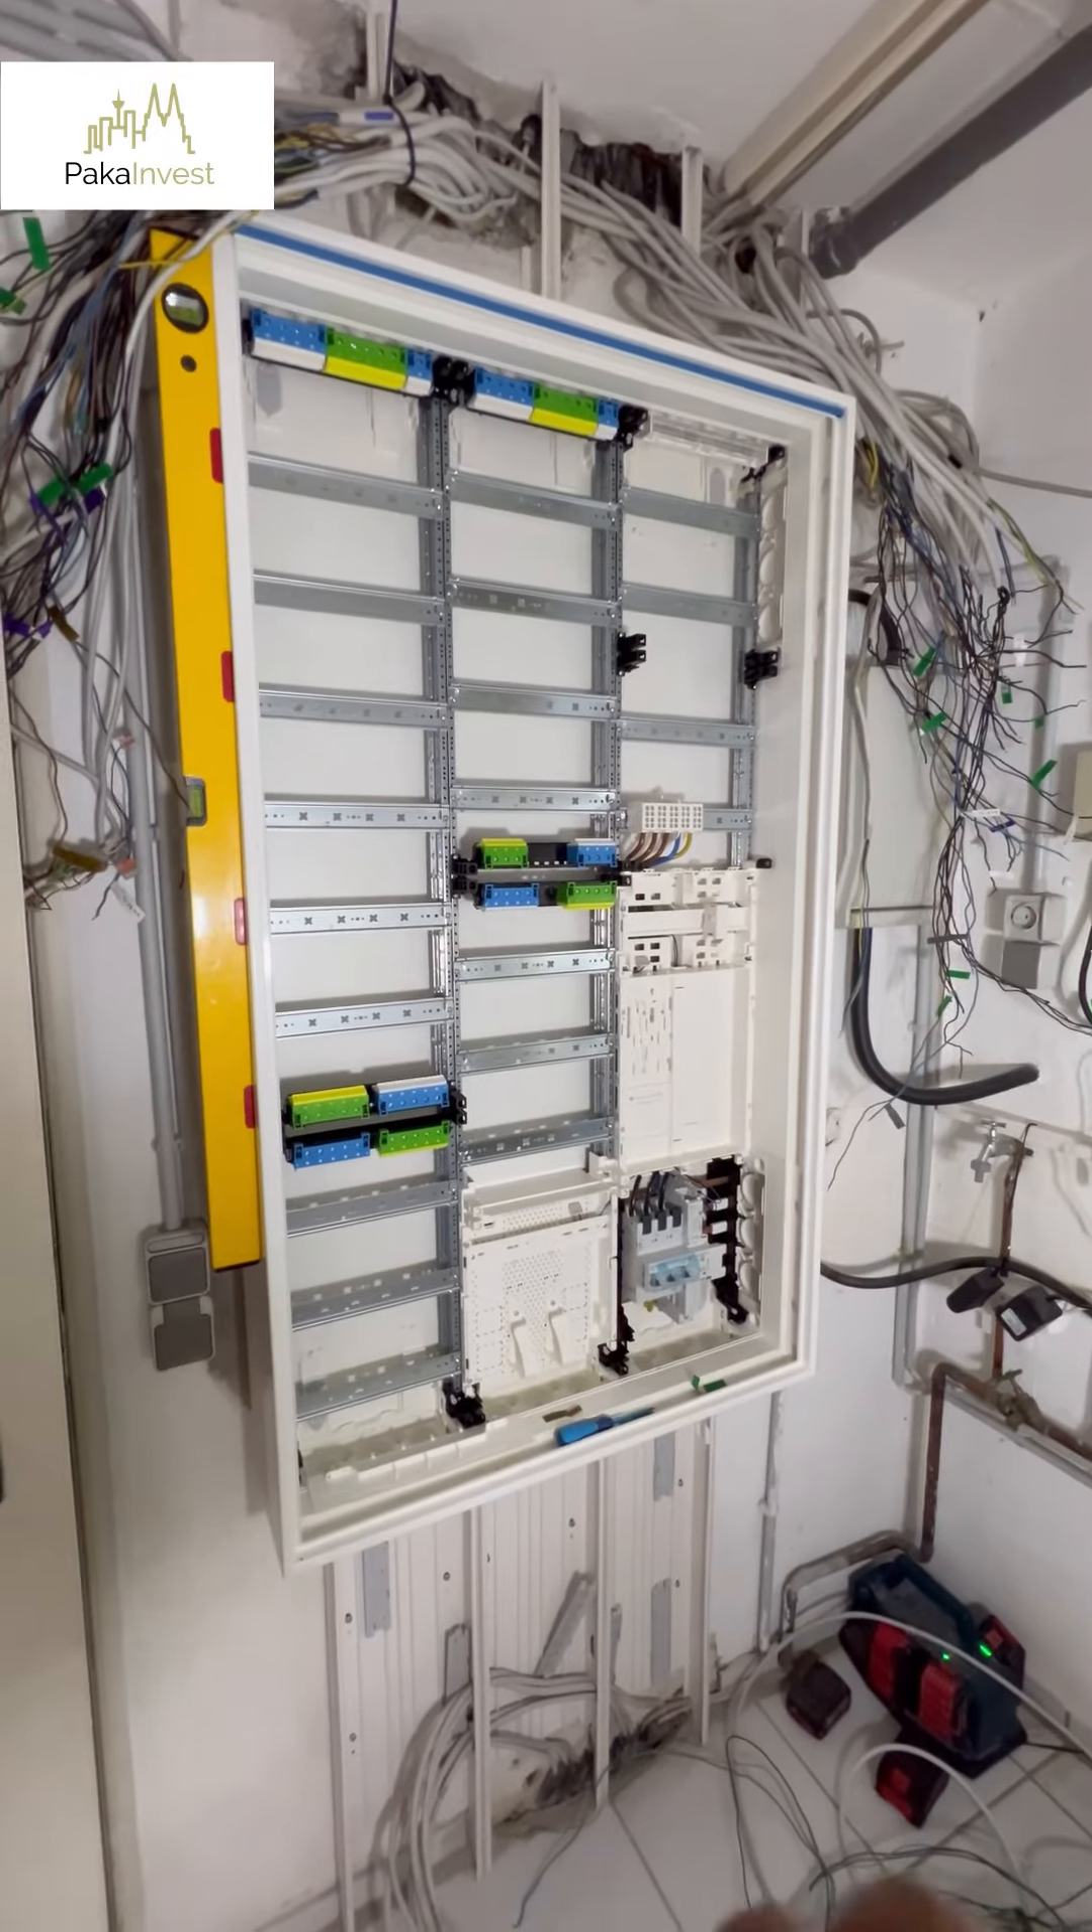Aber man sieht, wir haben jetzt hier den 1400er Schrank verbaut.